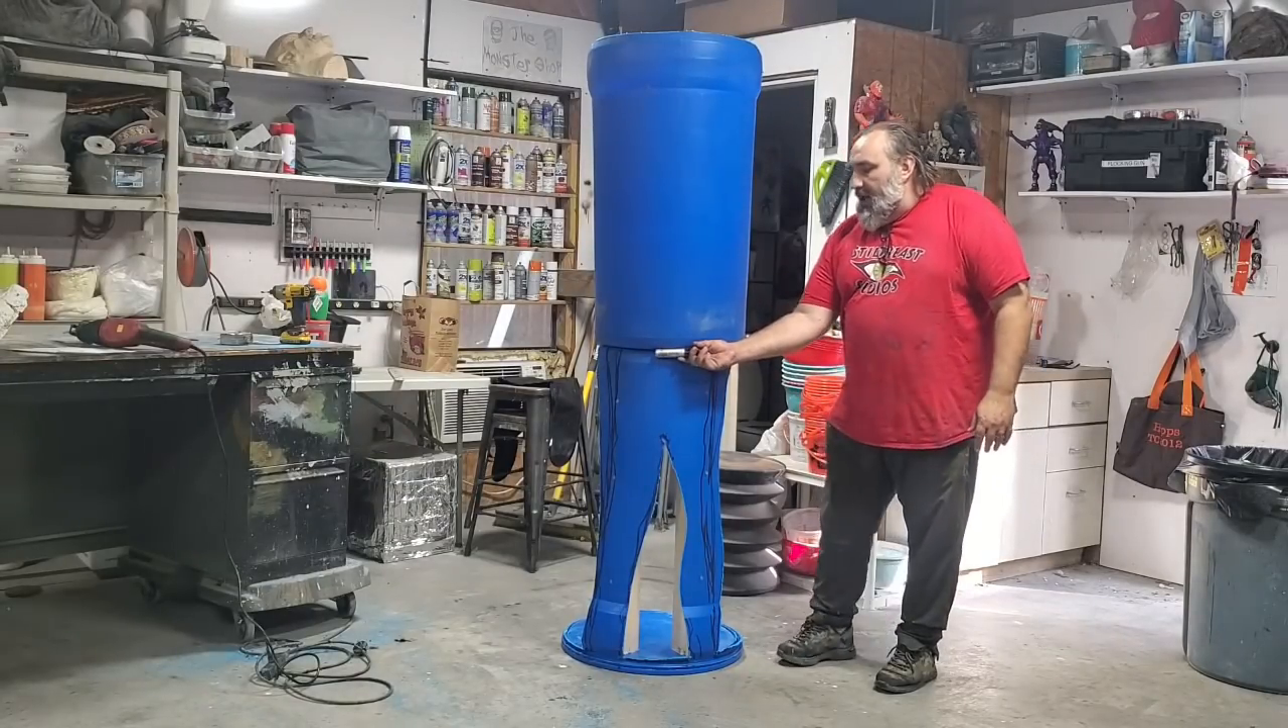I have now set the top of, well the other half of the barrel on top of this half of the barrel.